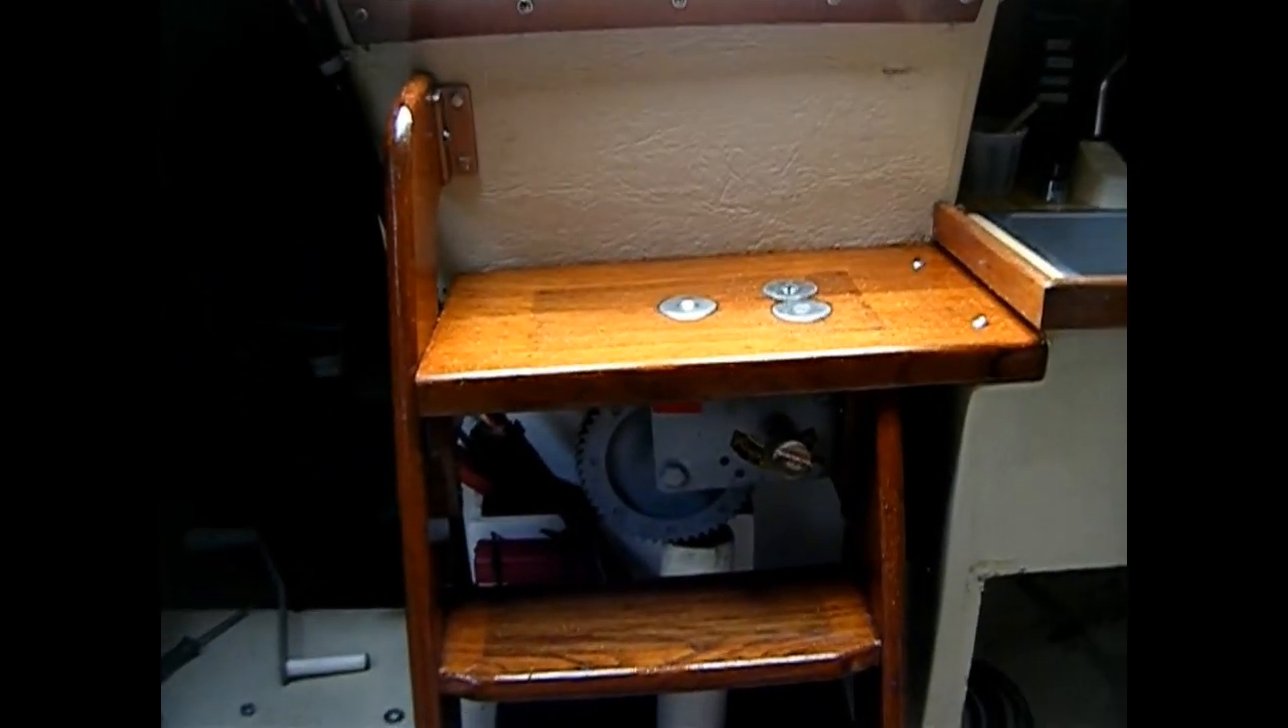The stairs are back in position with all the fasteners in.